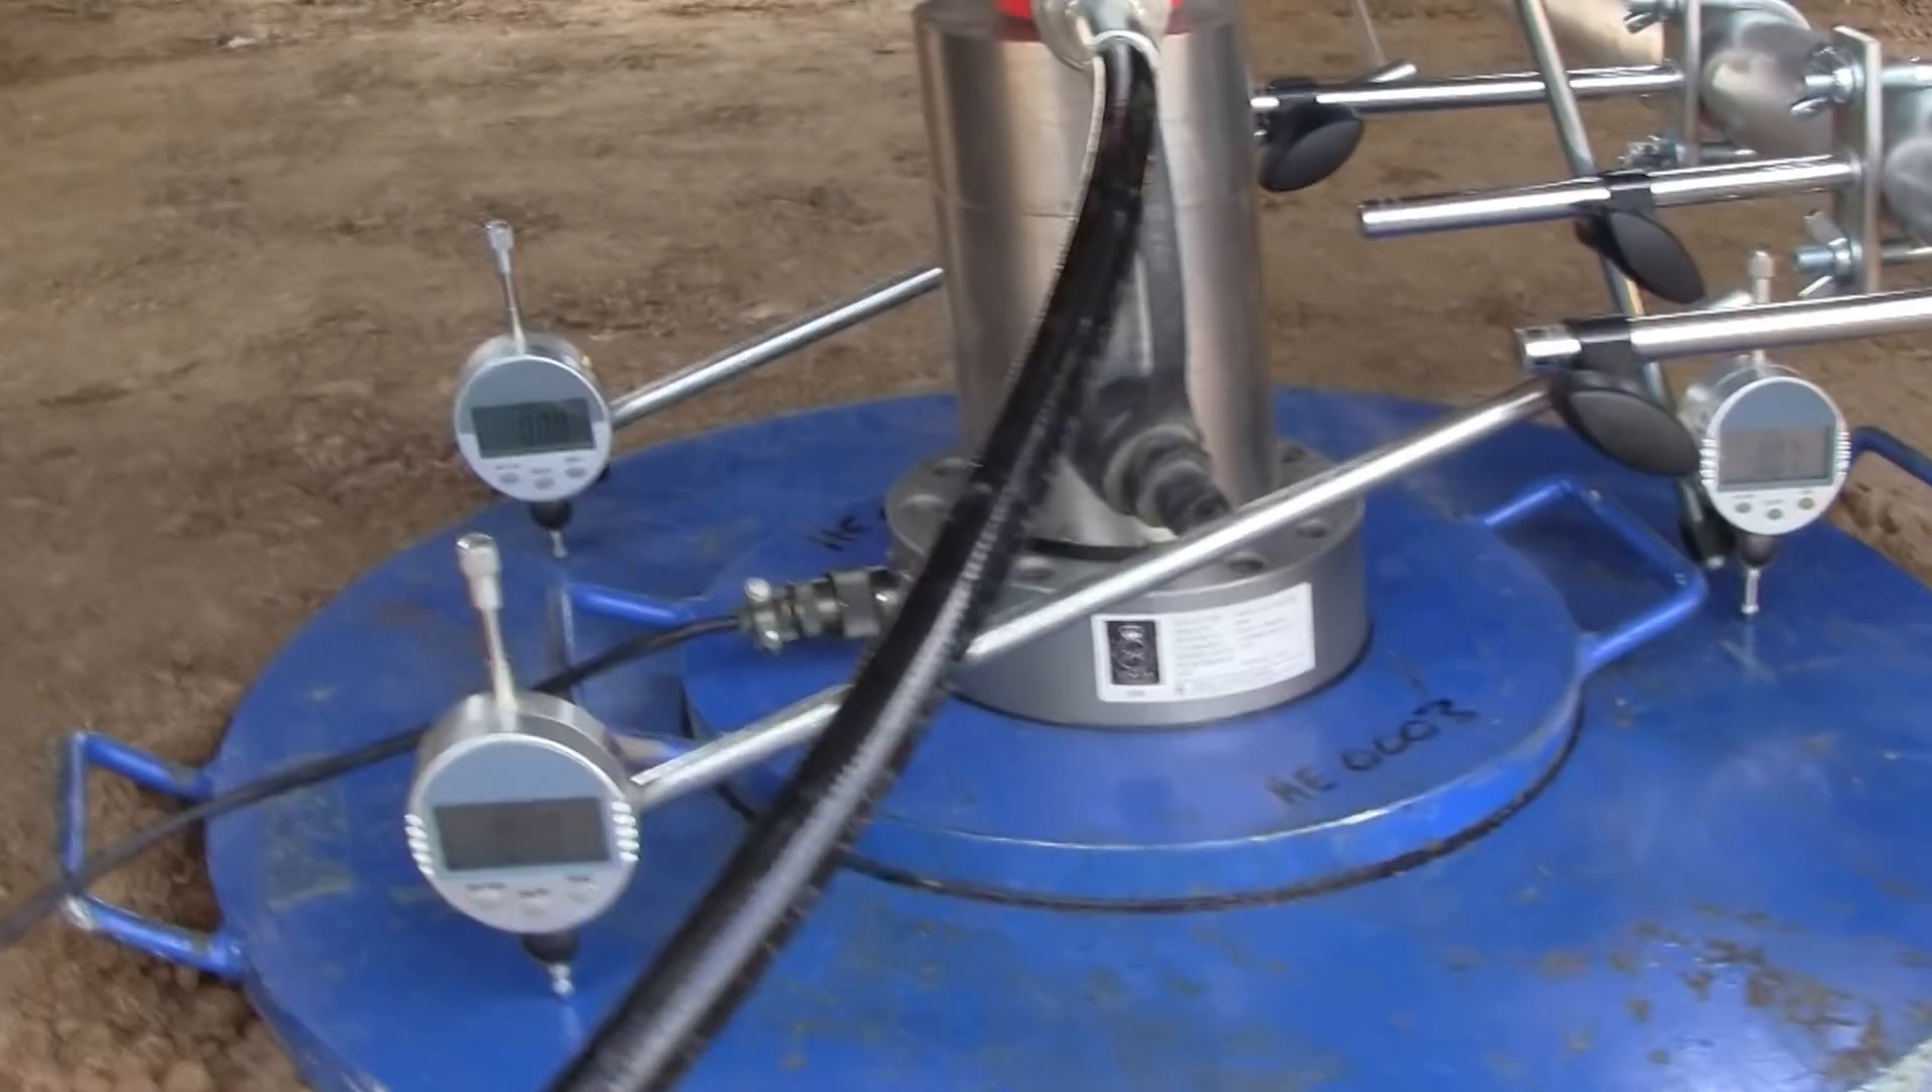So we have the 3 dial gauges in position.